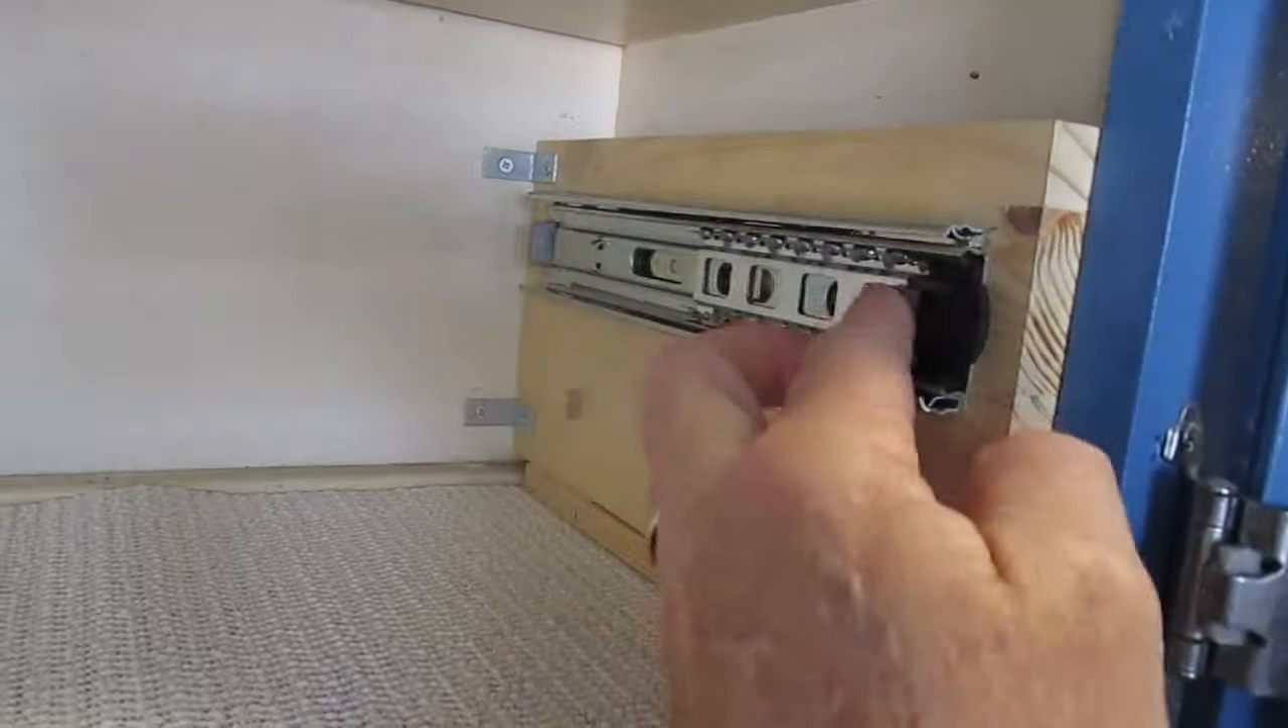Um, and i'll explain later why that is and you can see i've got the drawer slides mounted on these pieces of wood.